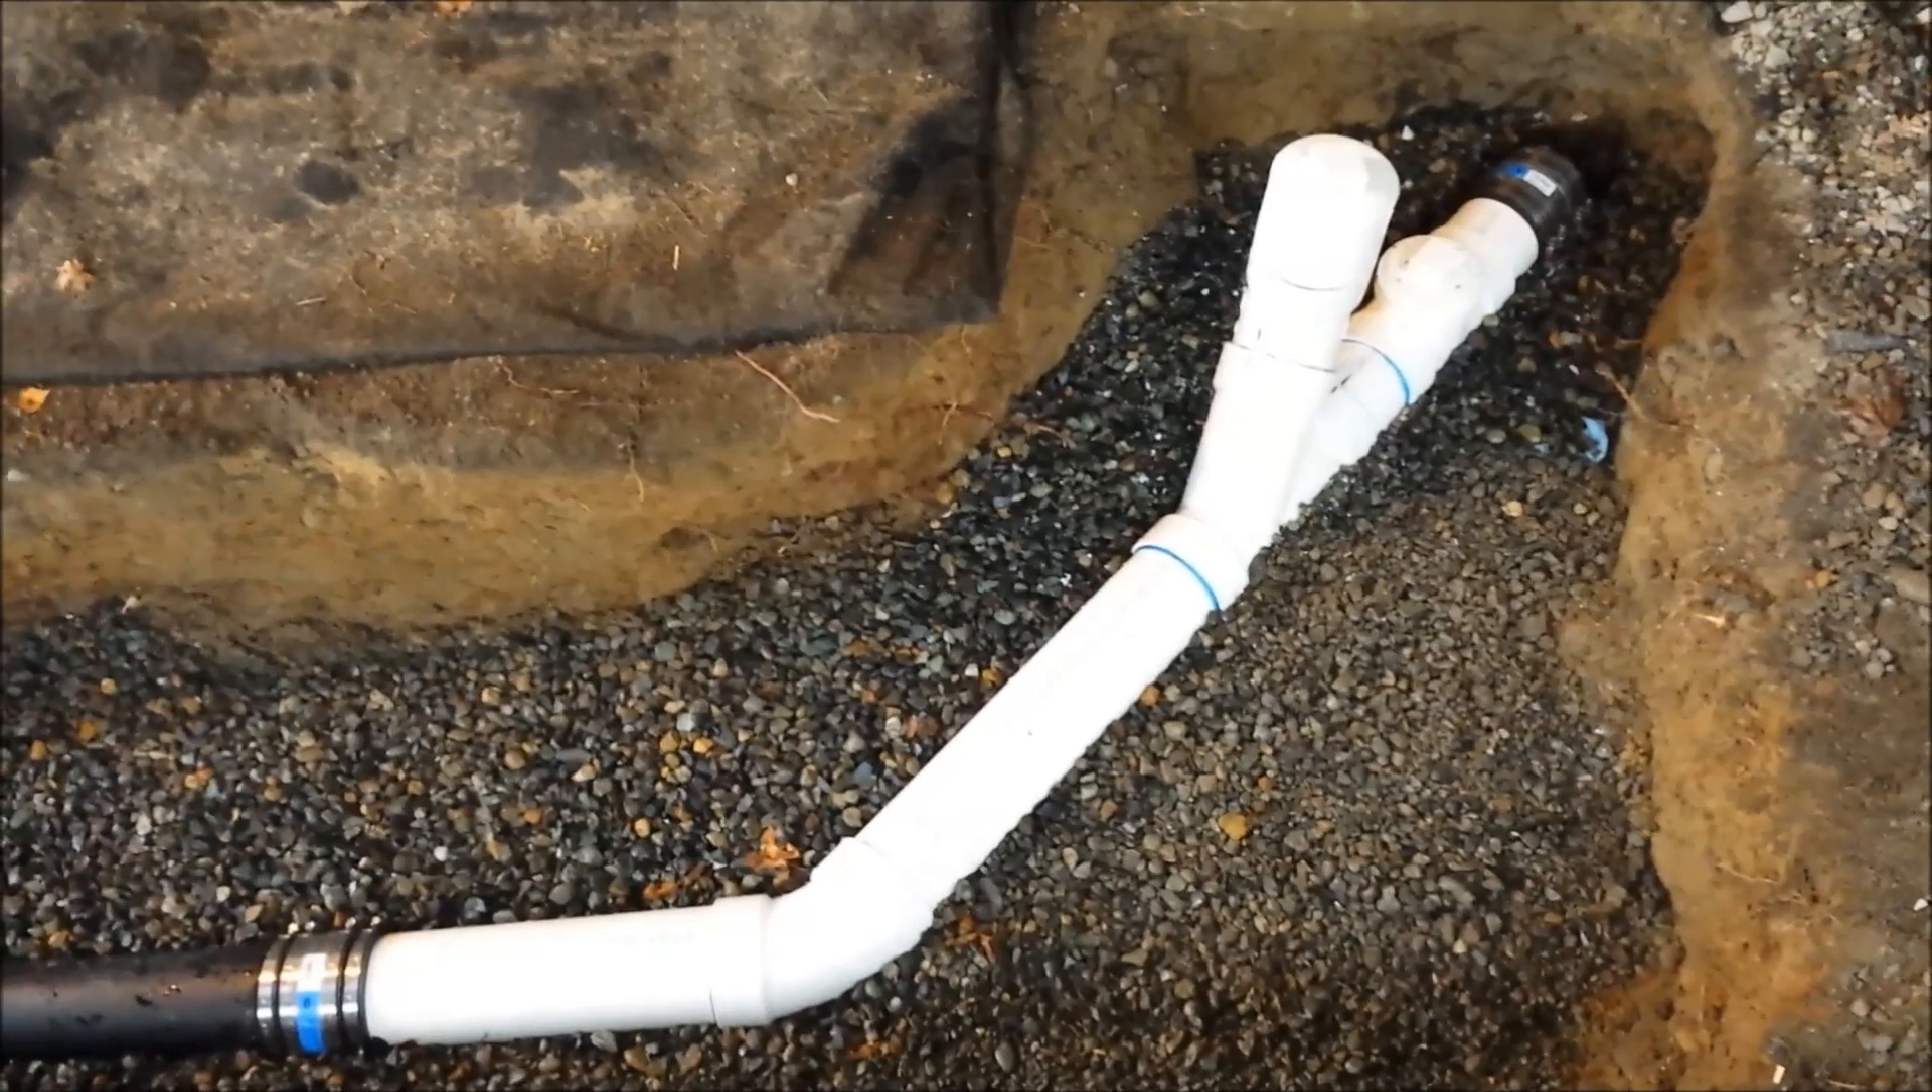We've got our clean out installed.